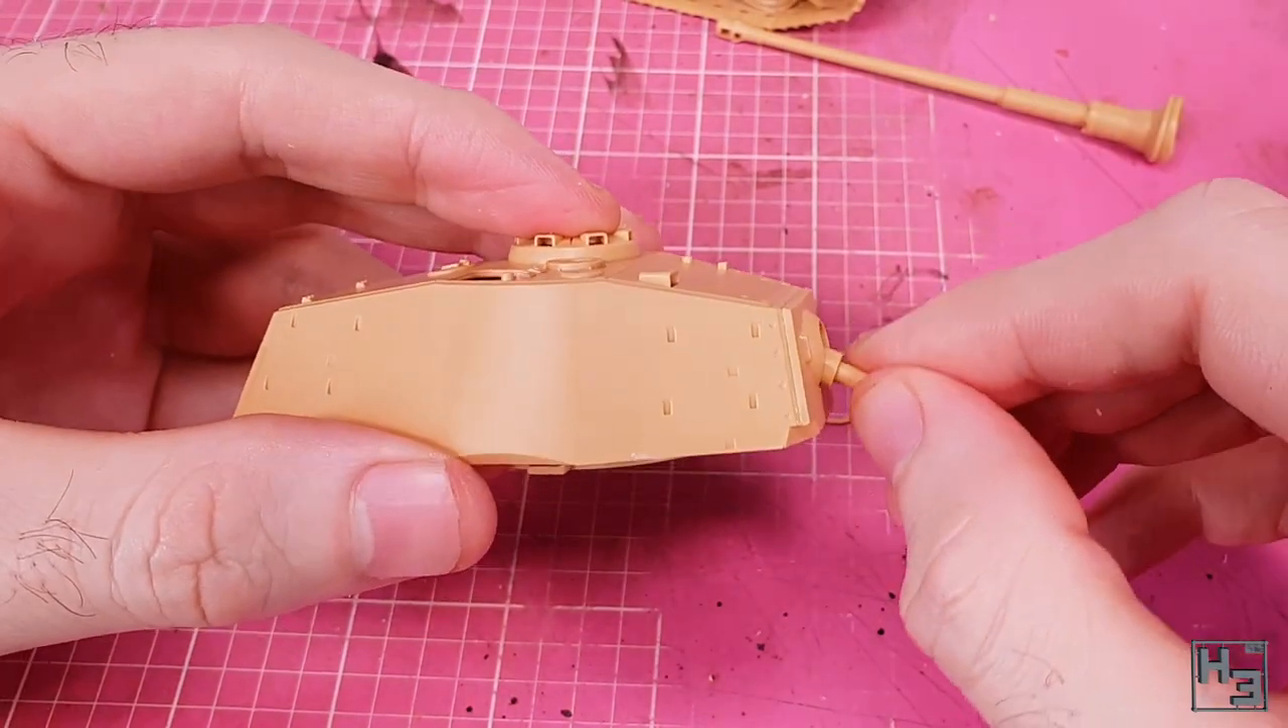The turret might be mostly together, but there's a bunch of detail to add to it still.